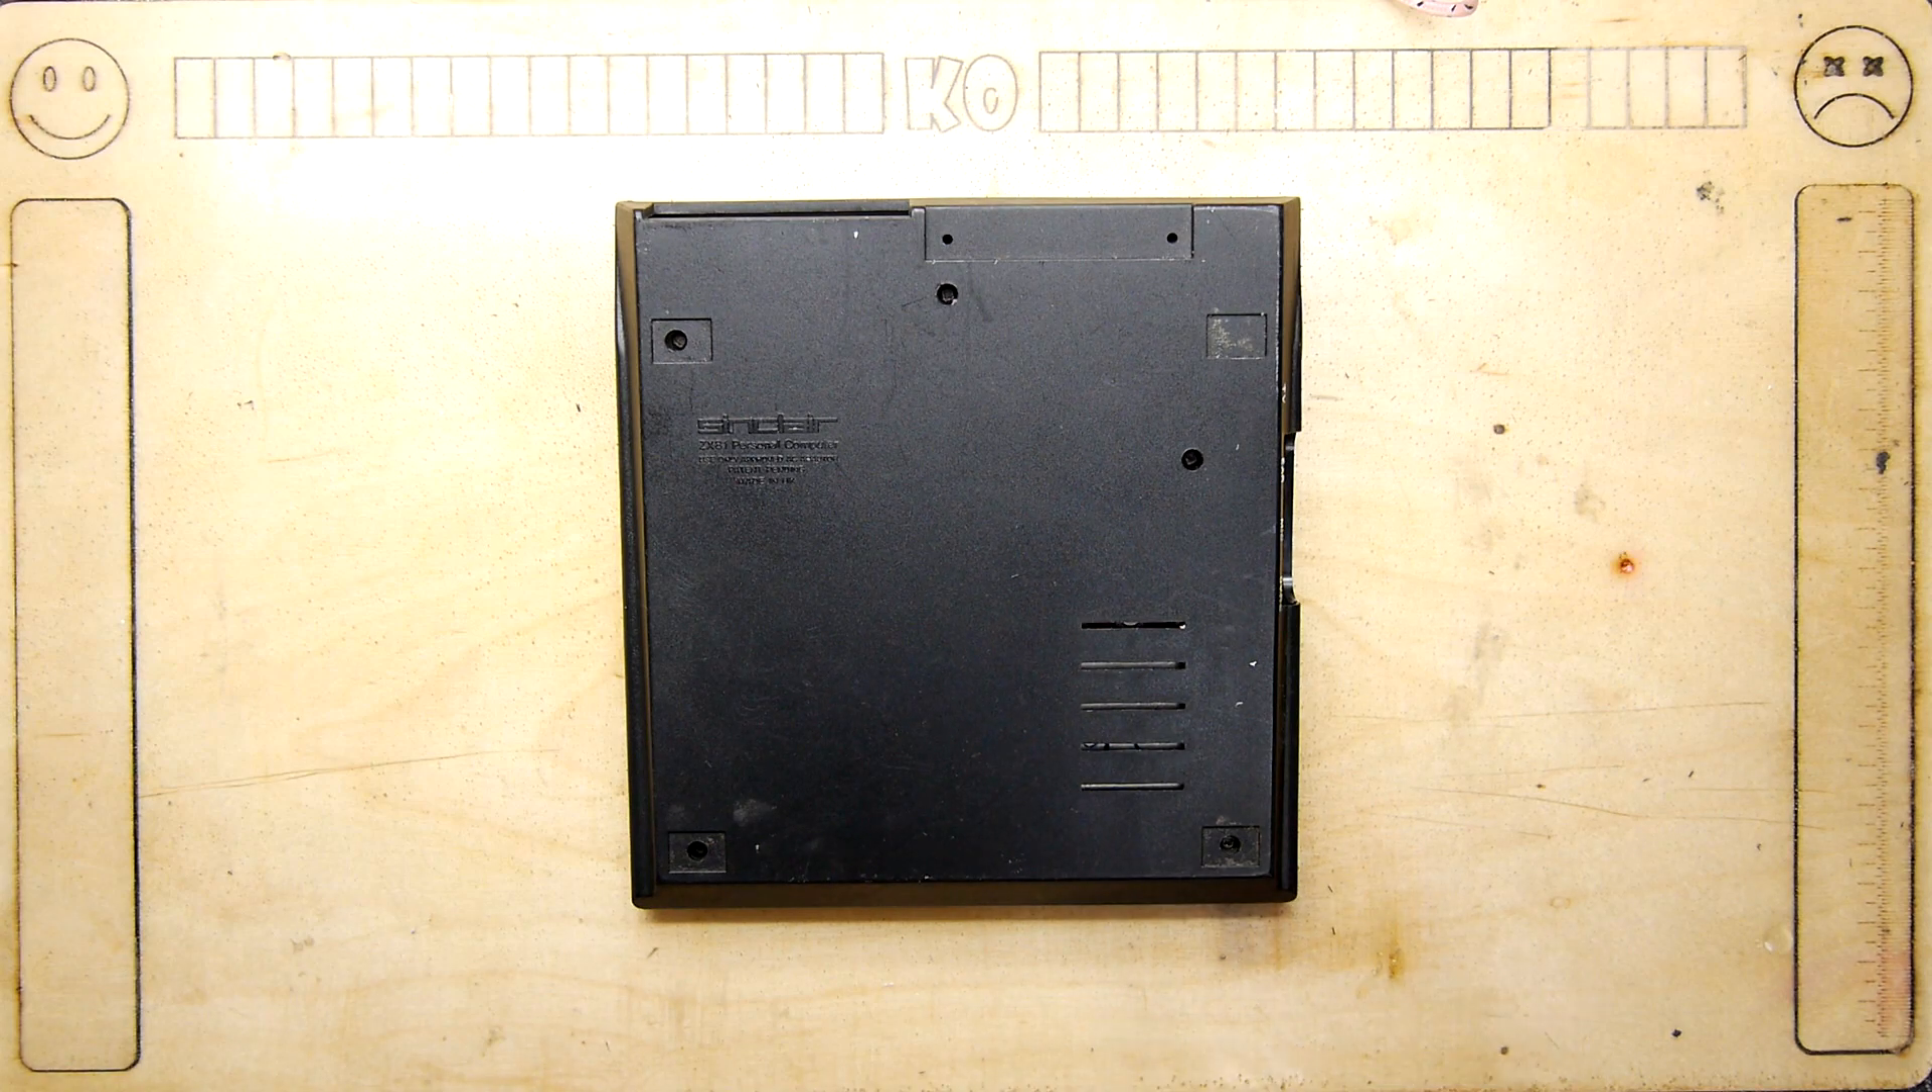If you turn it over you'll notice we're missing the feet.